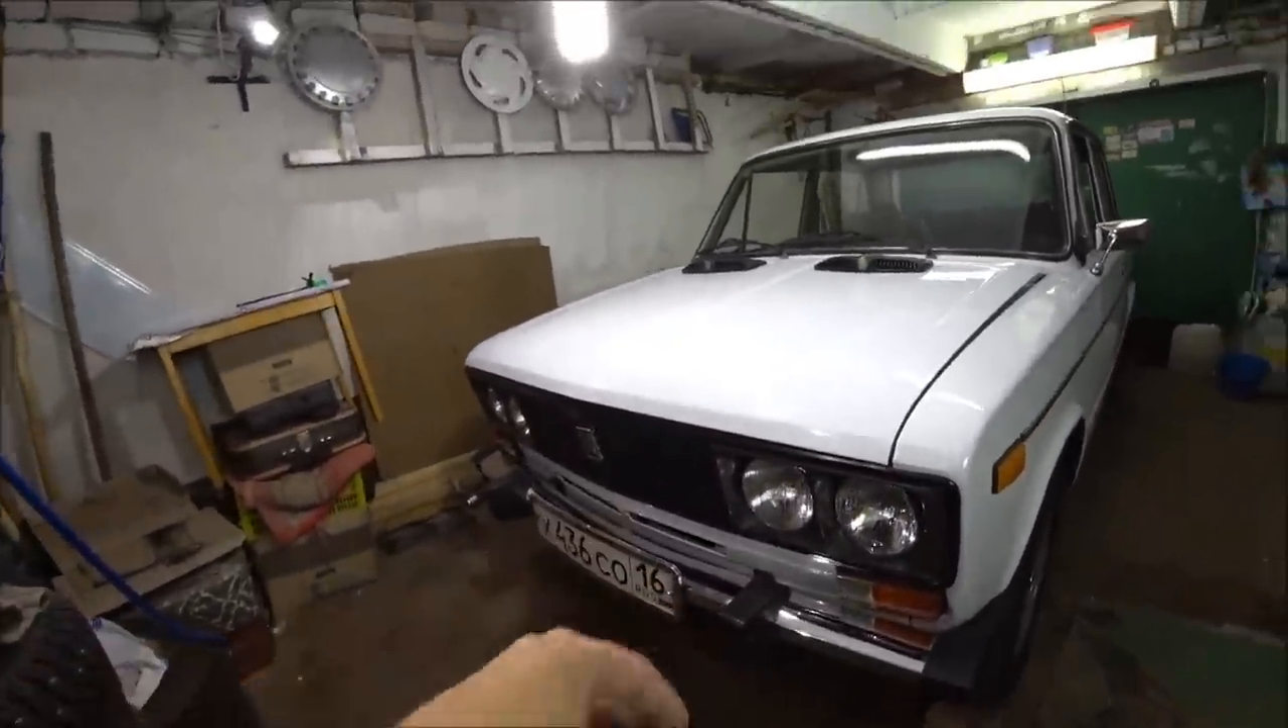Видите поставил родную решетку пластиковую обратно номер поставил на стандартное место.